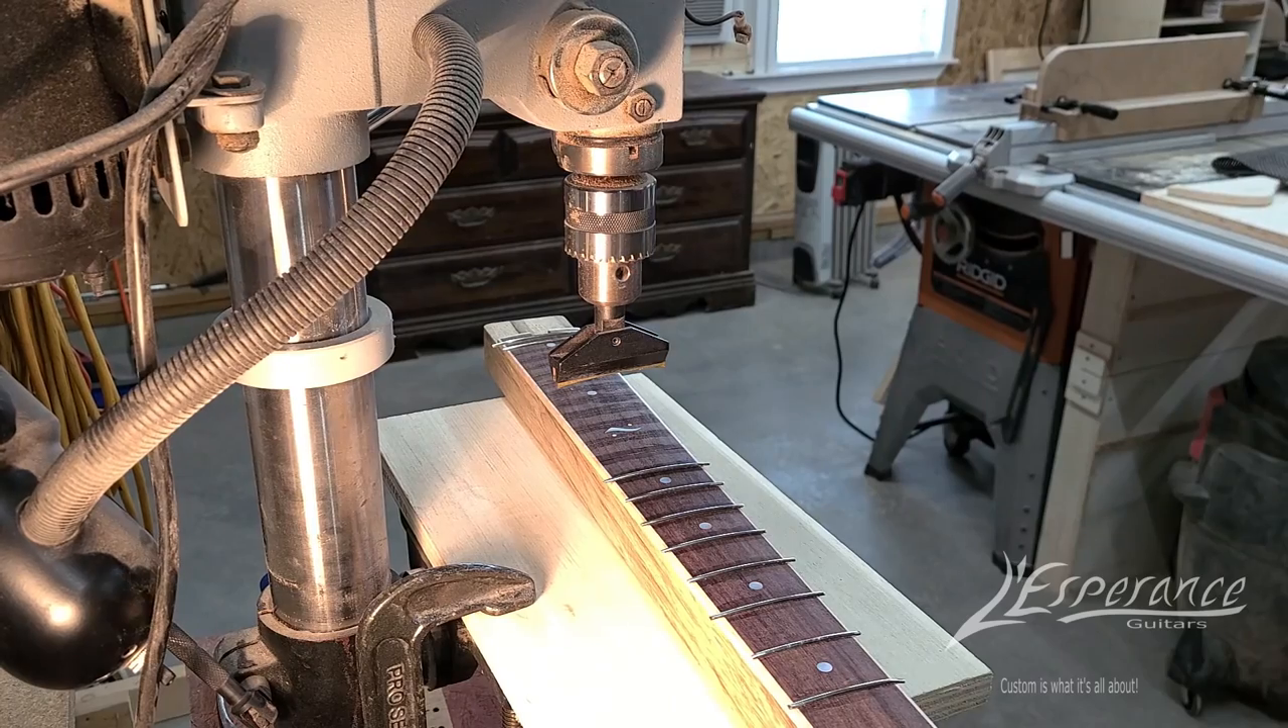Right guys so i've already started fretting this fingerboard.